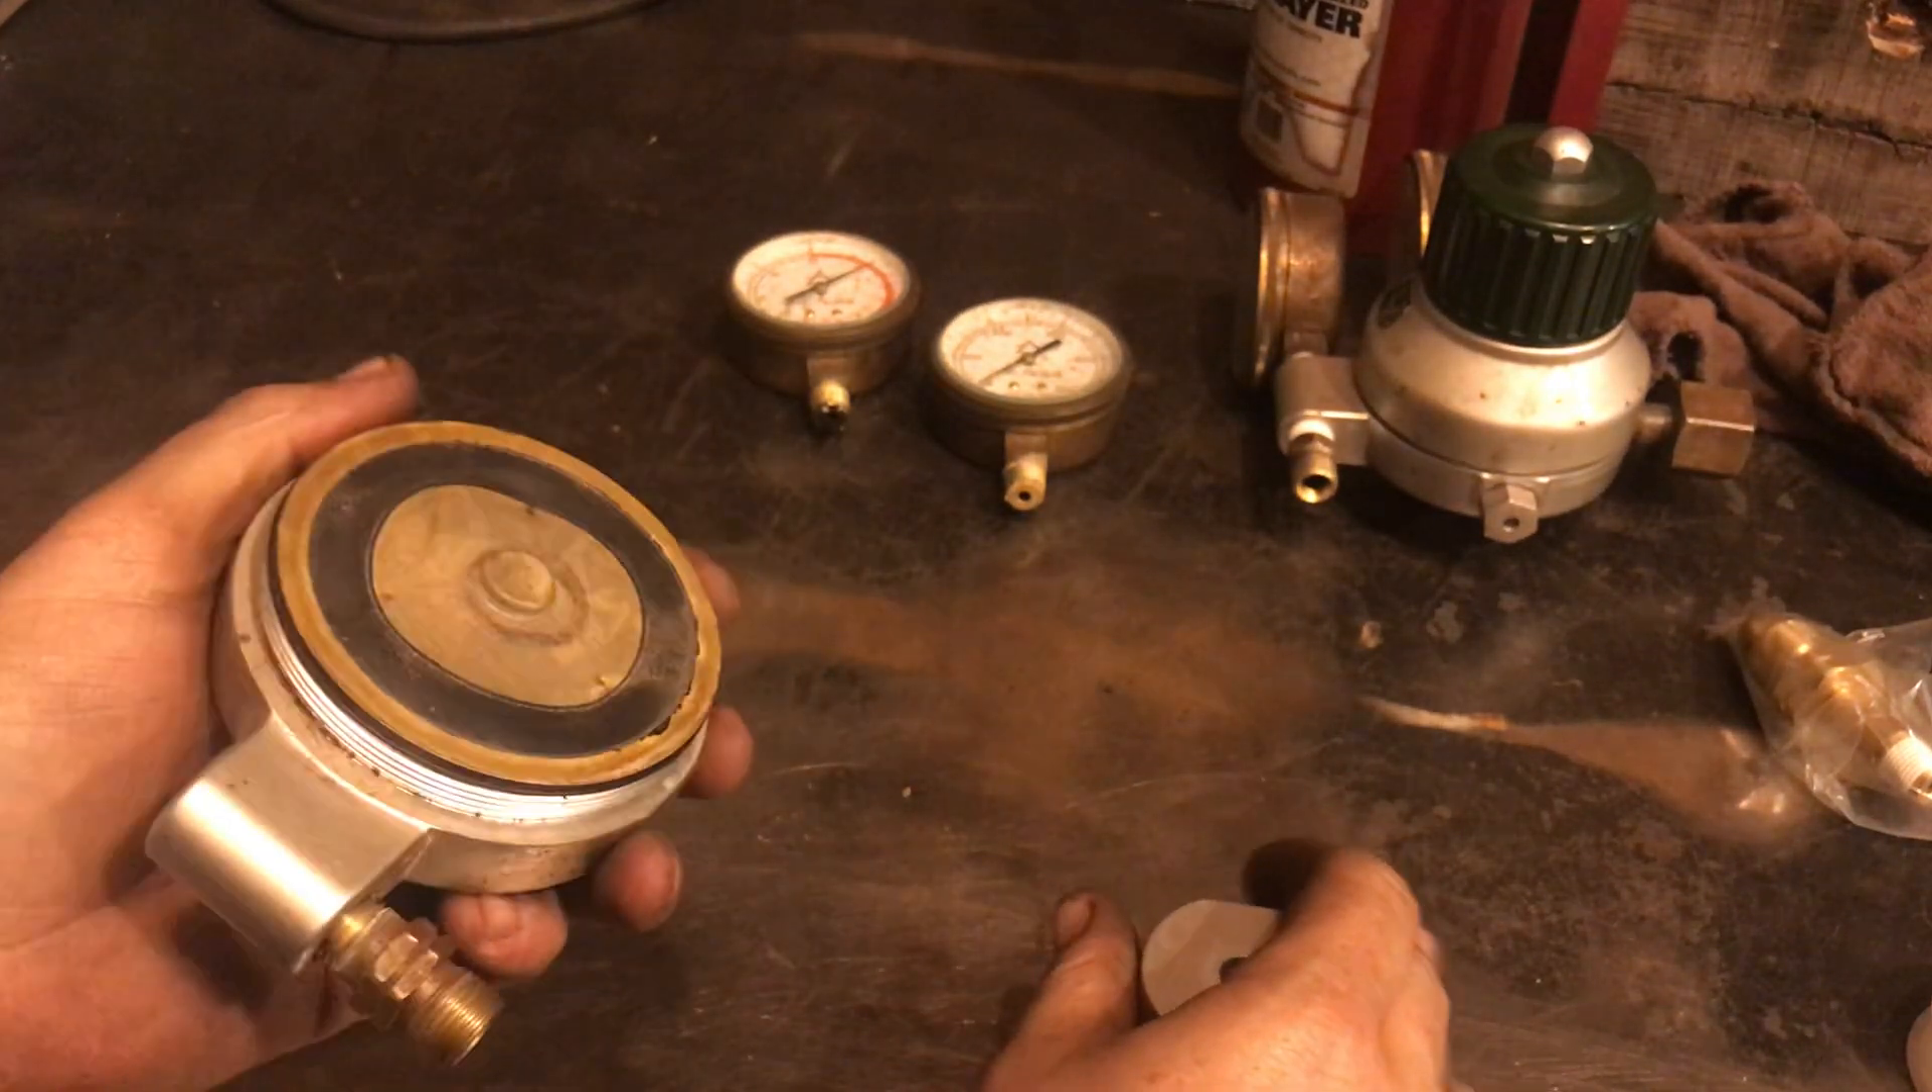I haven't pulled the diaphragm off yet.